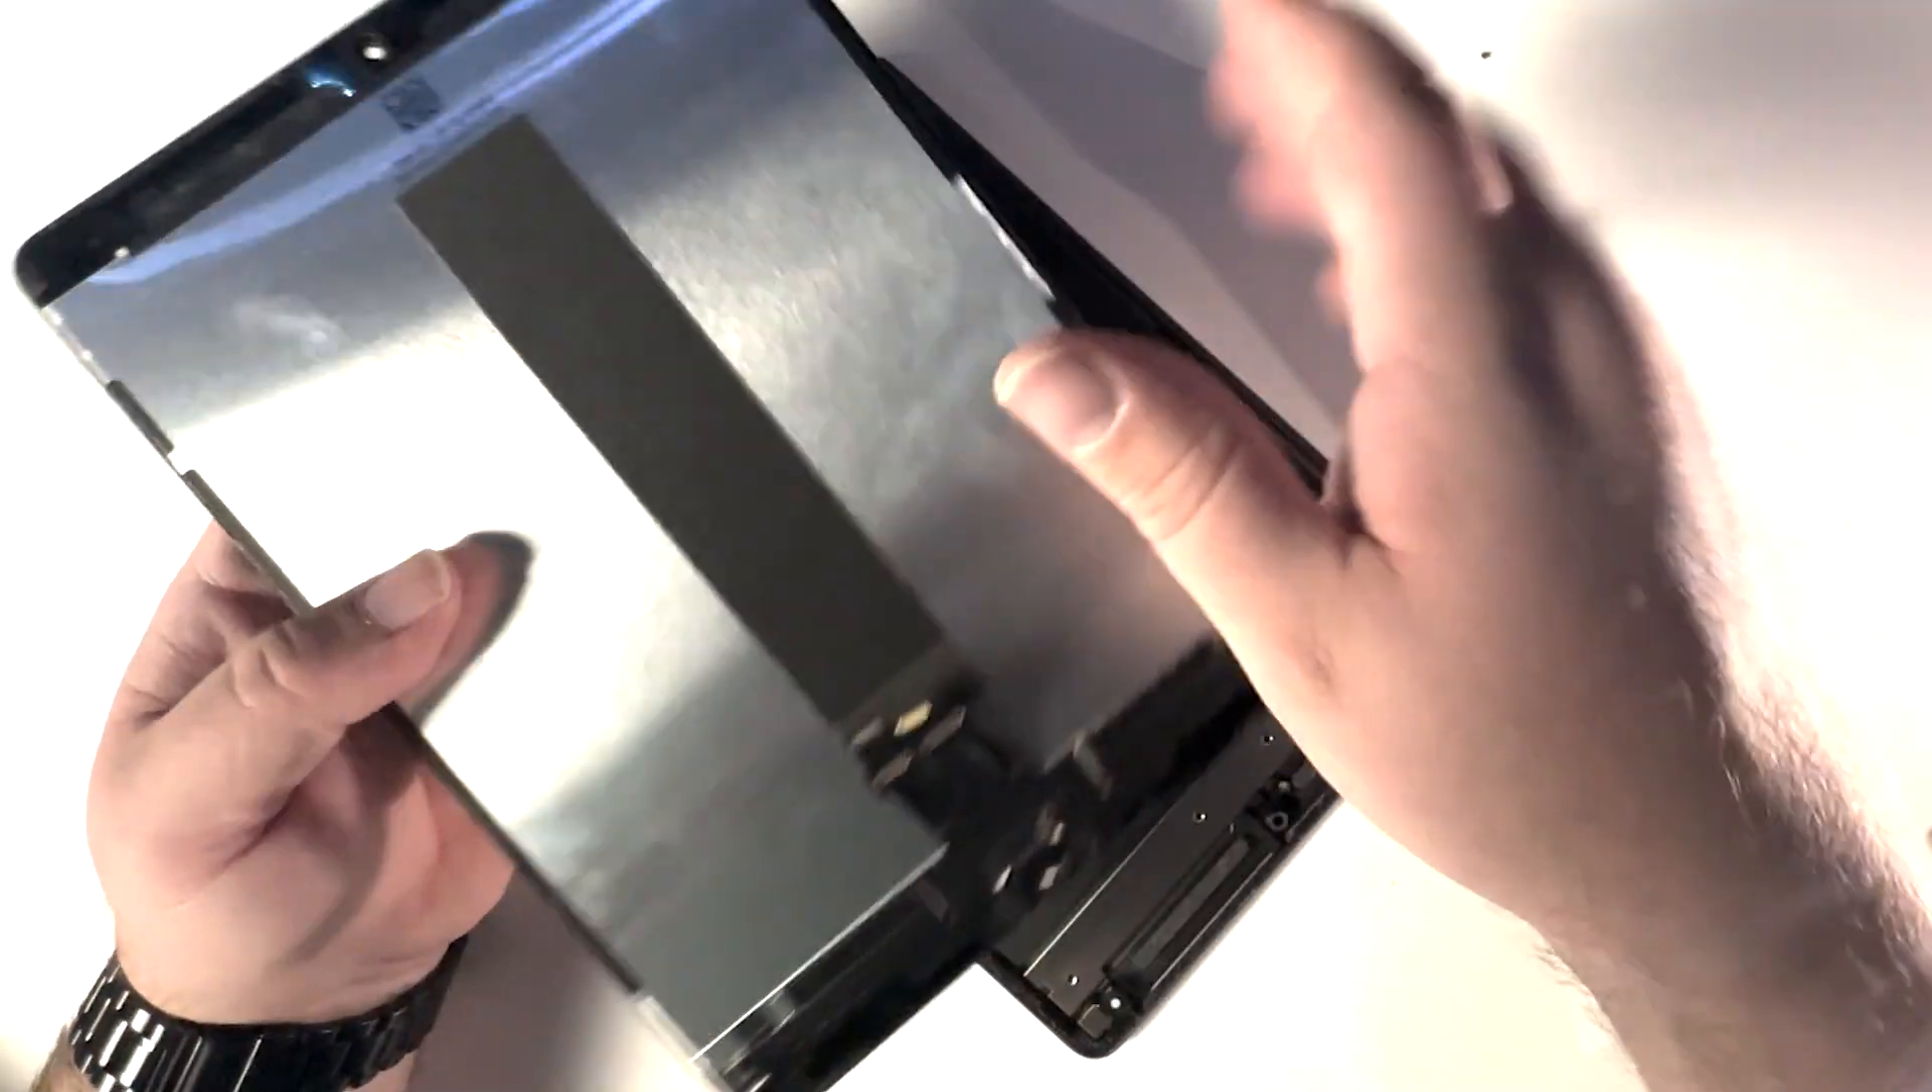And there is the screen off.